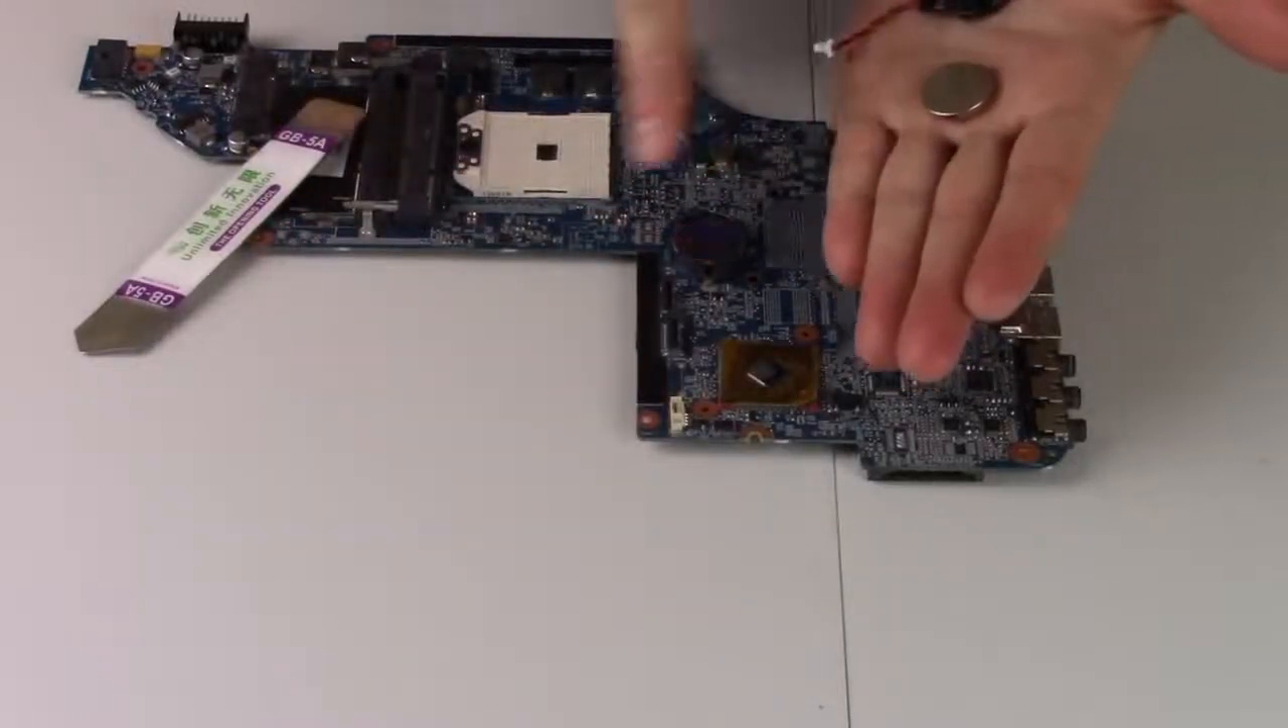So we have the motherboard out.